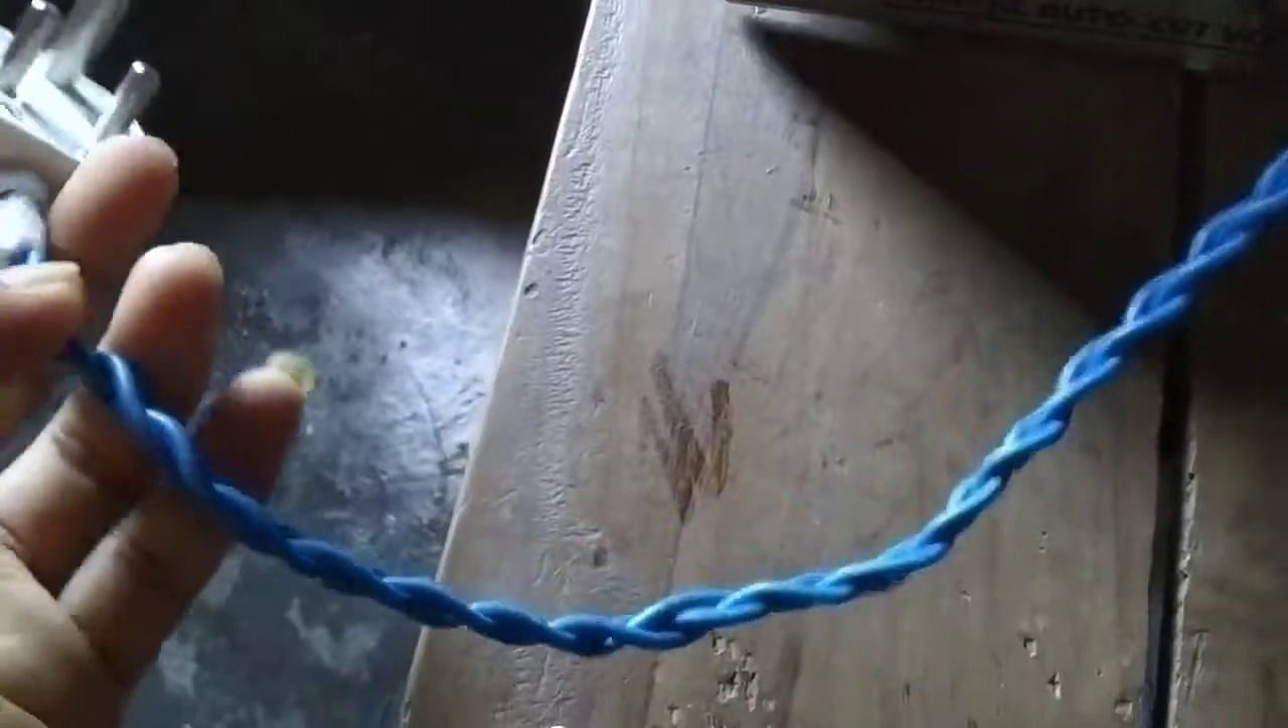मैंने इन तीनों तार को एक साथ अच्छे से ट्विस्ट कर दिया है।